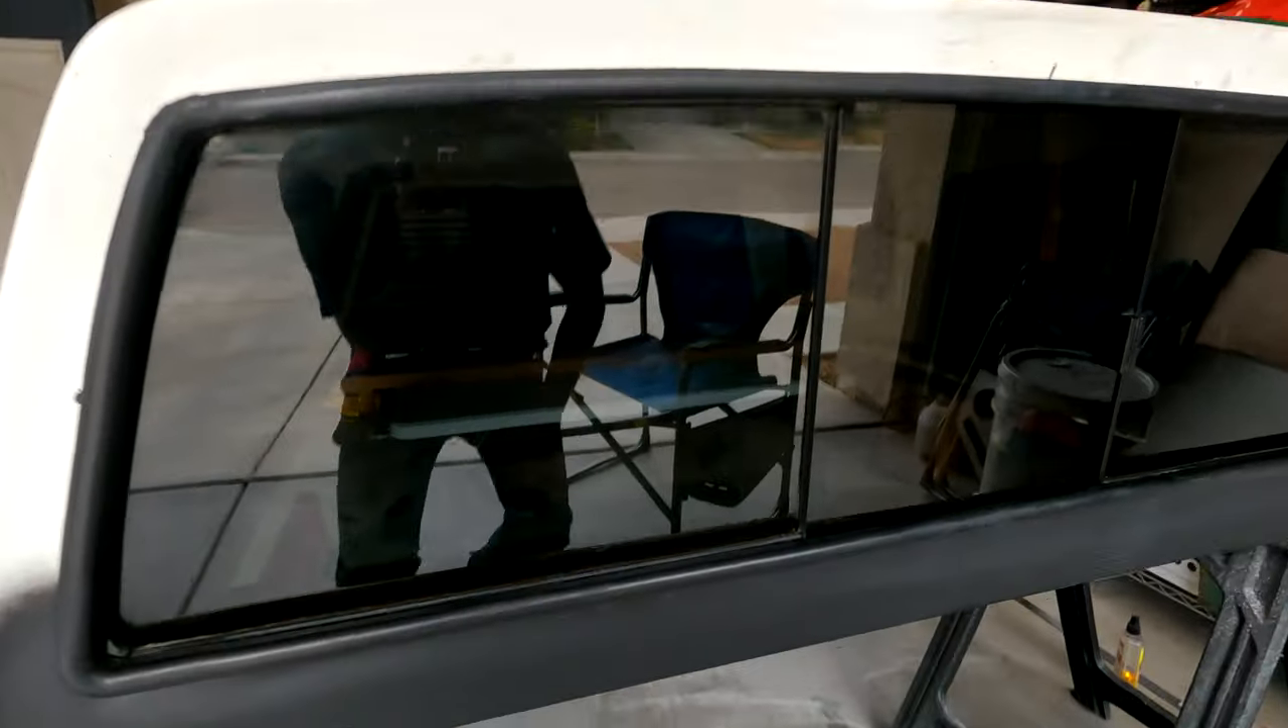Well, as you guys can see, the fiberglass is done and the window is installed.